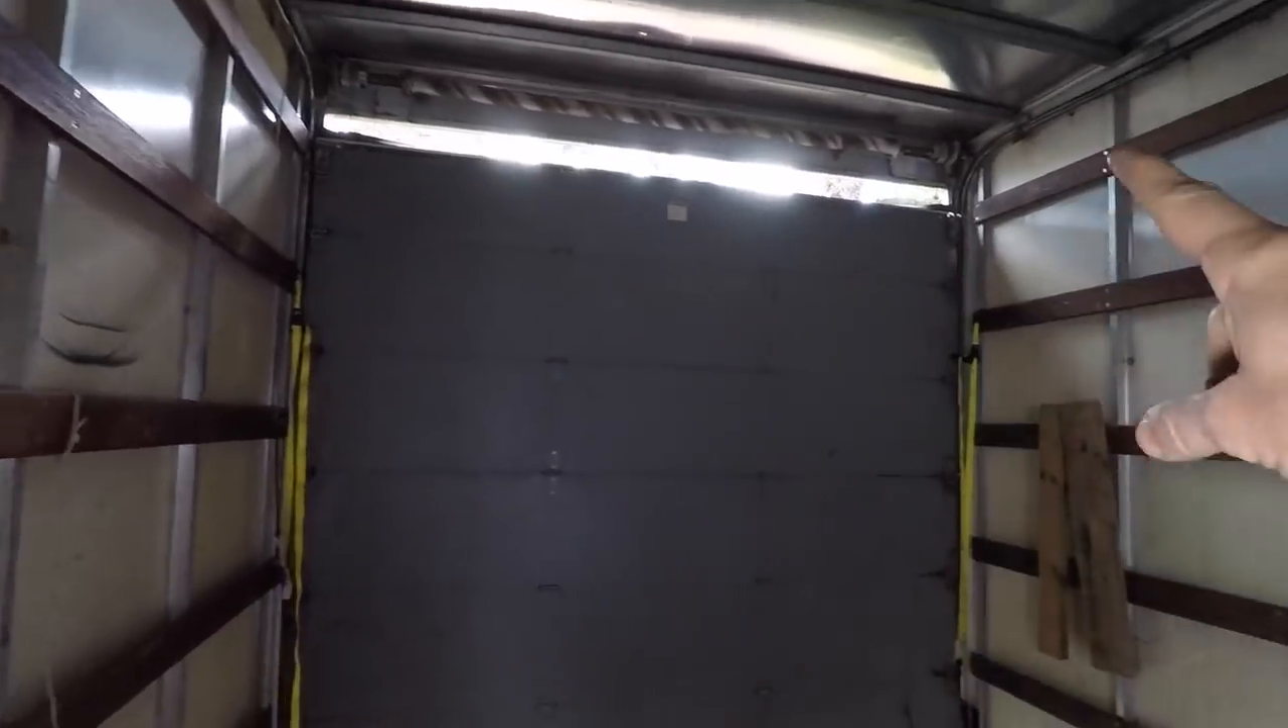On the outside you could see that the bottom two sections were all damaged and that this has gone down a little bit too far because you've got this gap at the top.